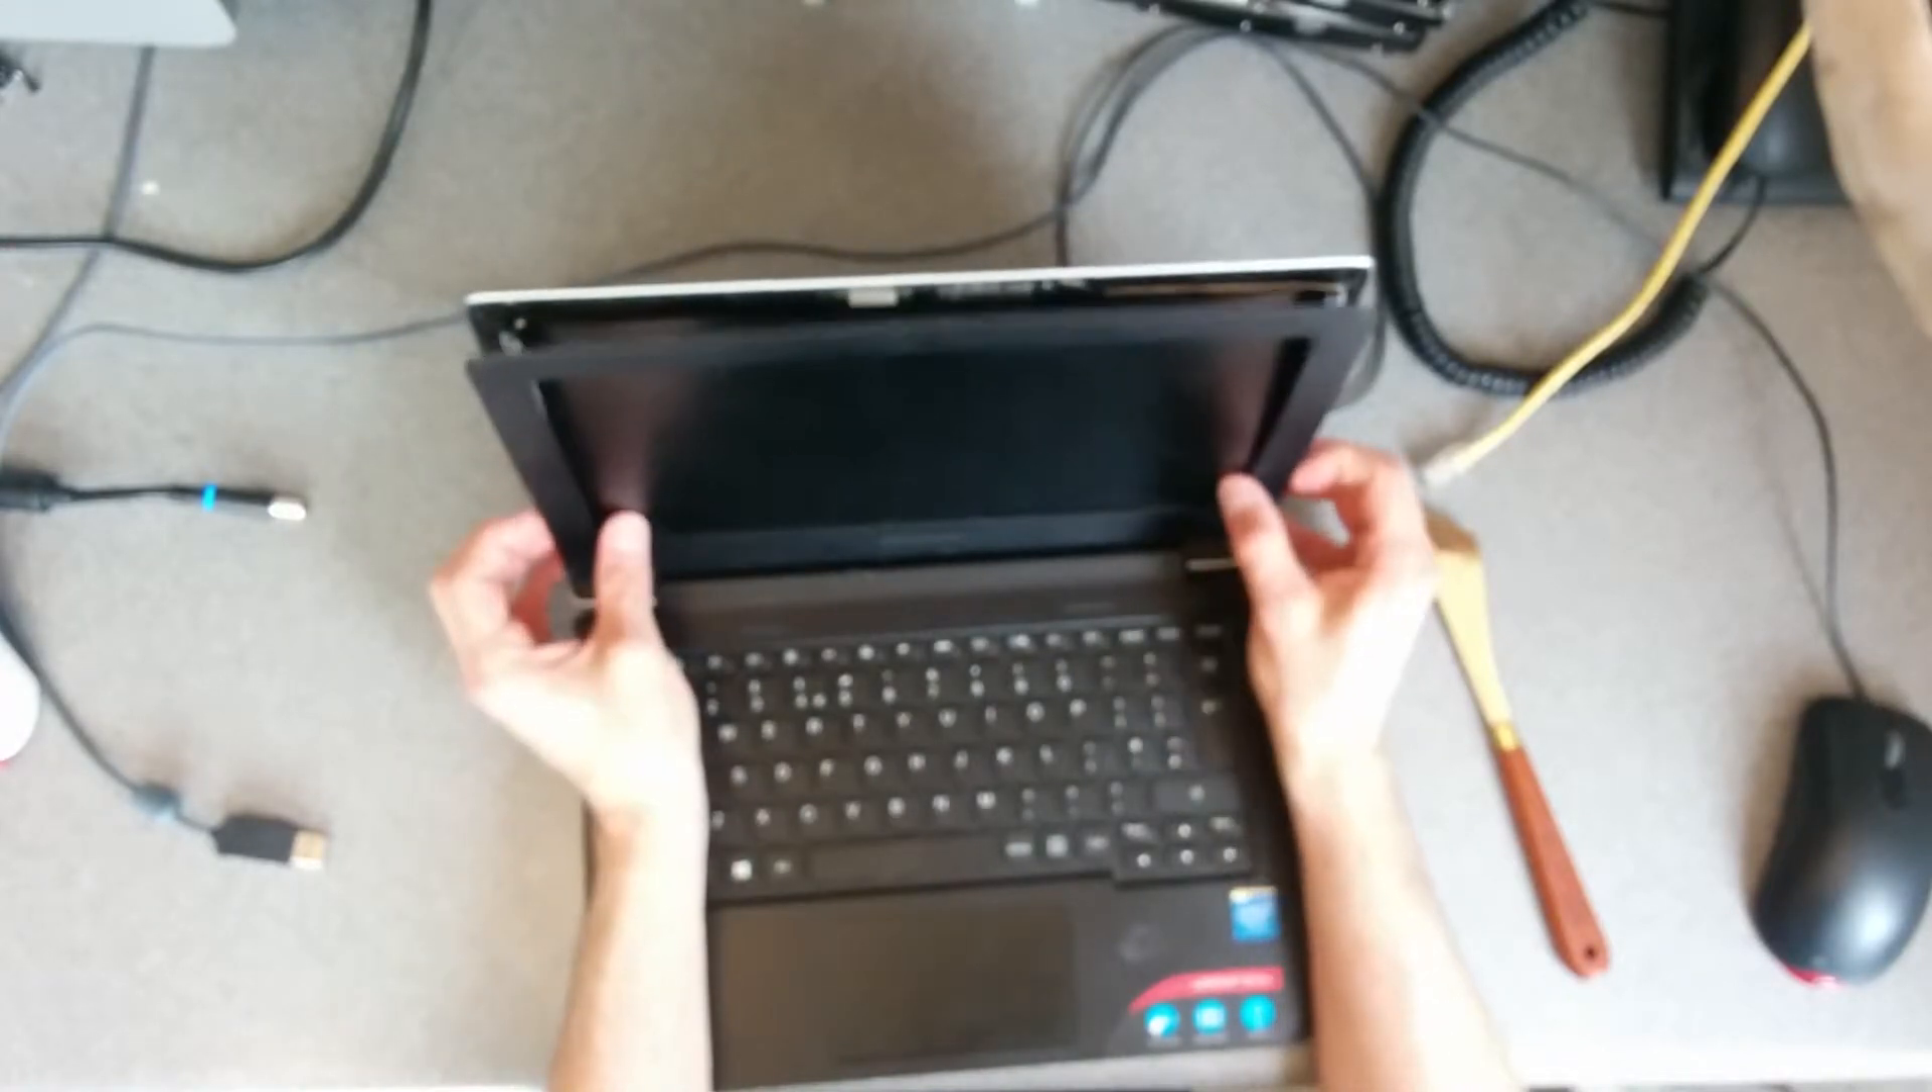That's the majority of the bezel unclipped.